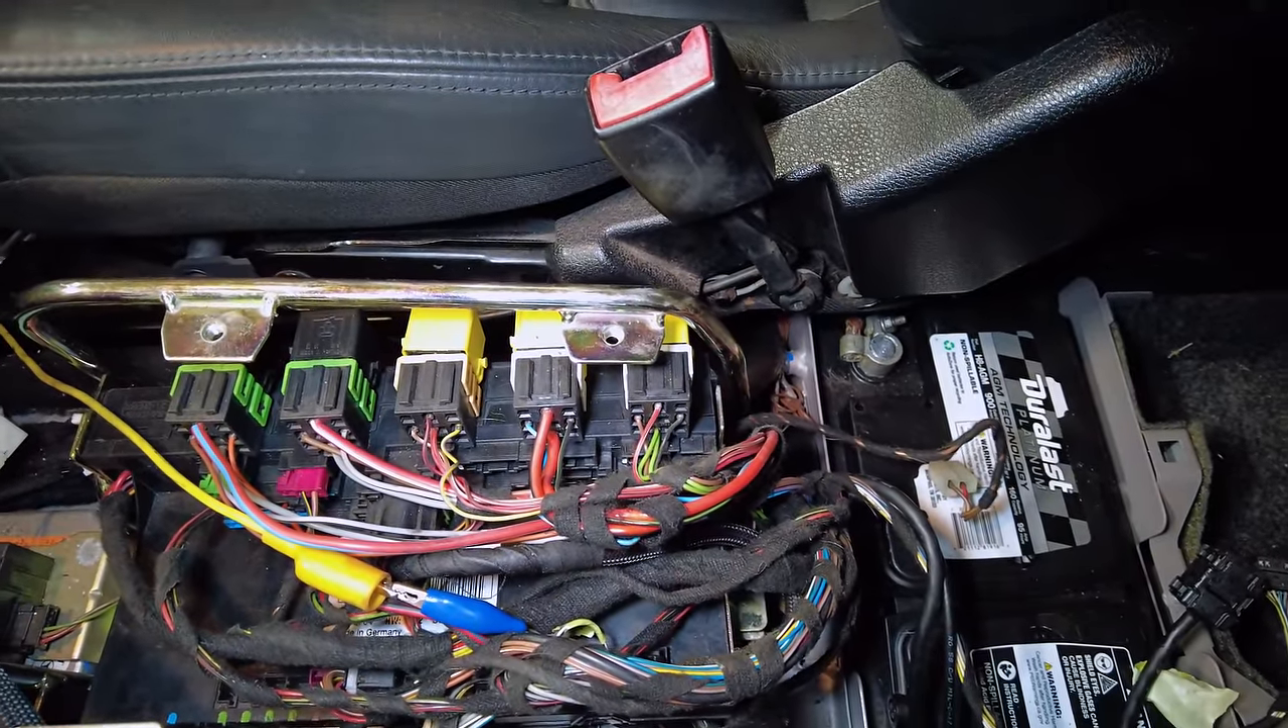And you can see I already have a yellow wire there.